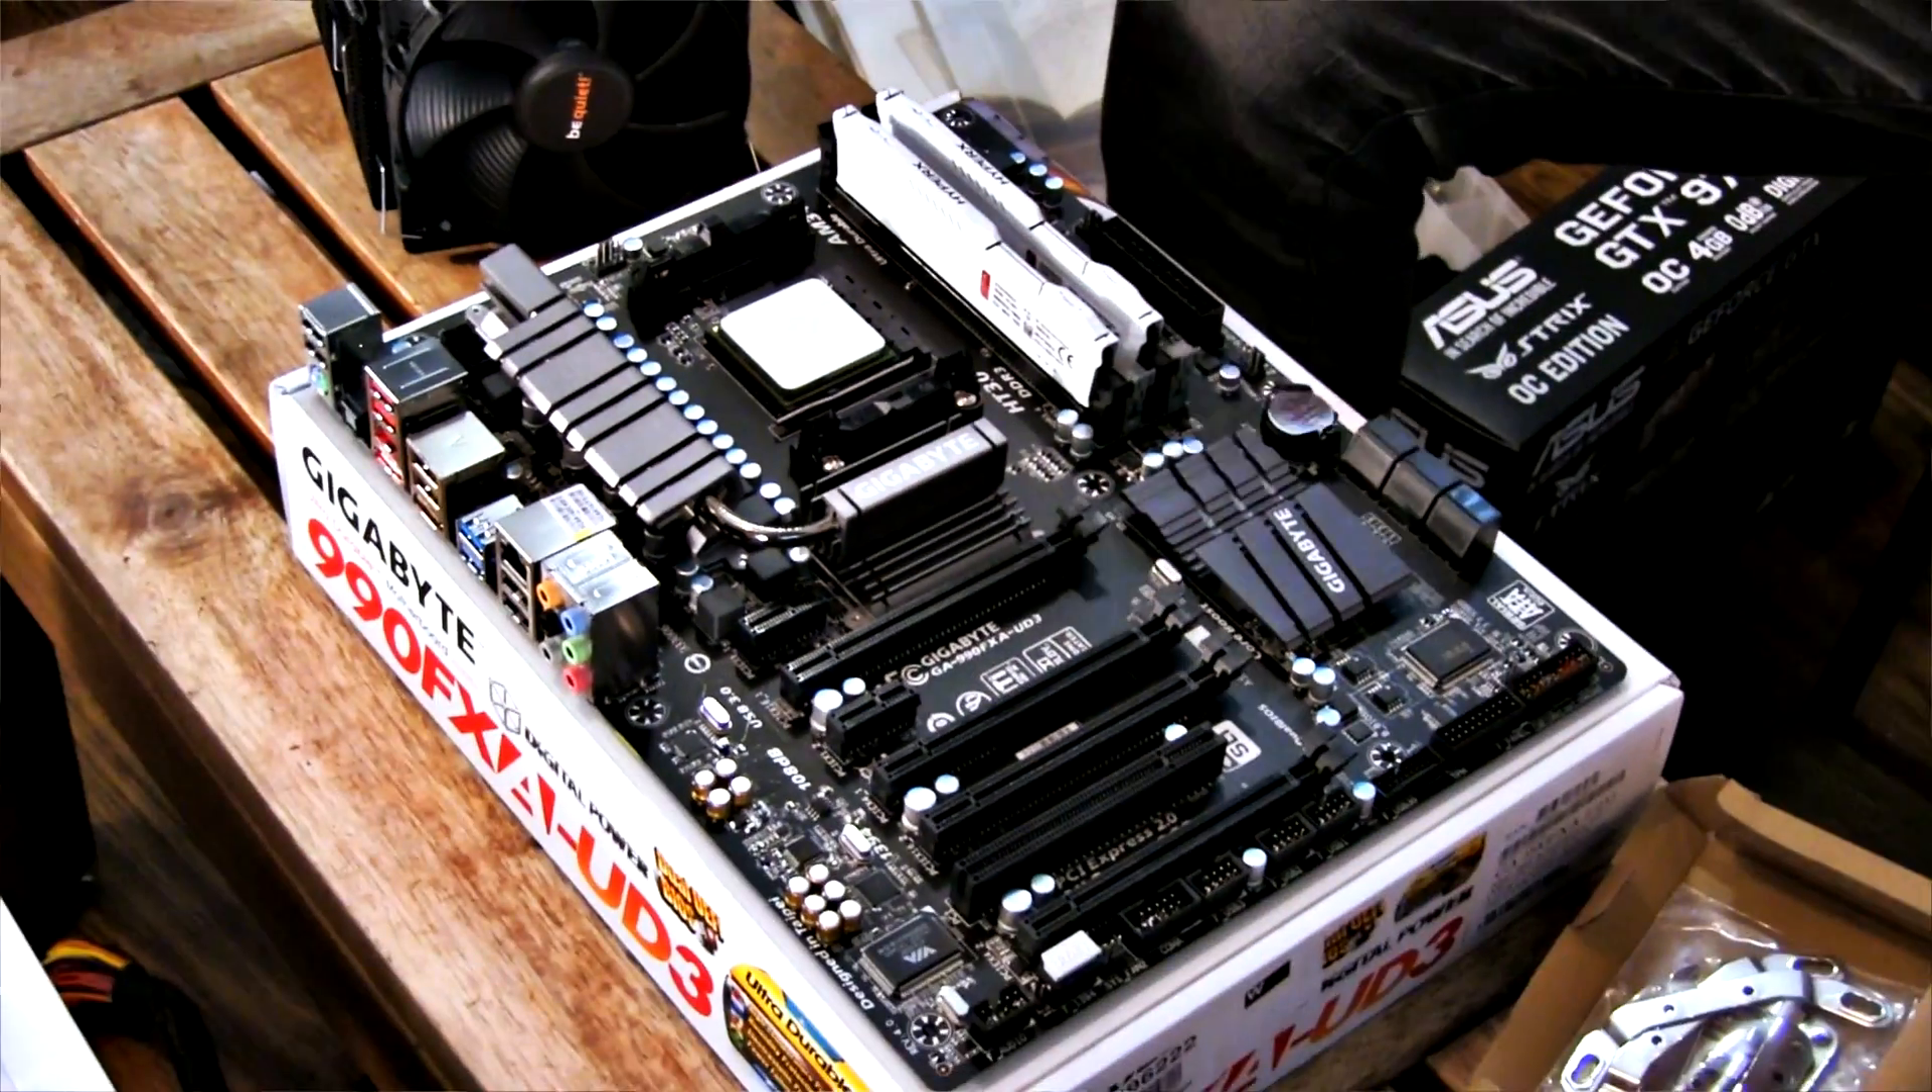Now that the RAM is in we can focus on the CPU cooler.